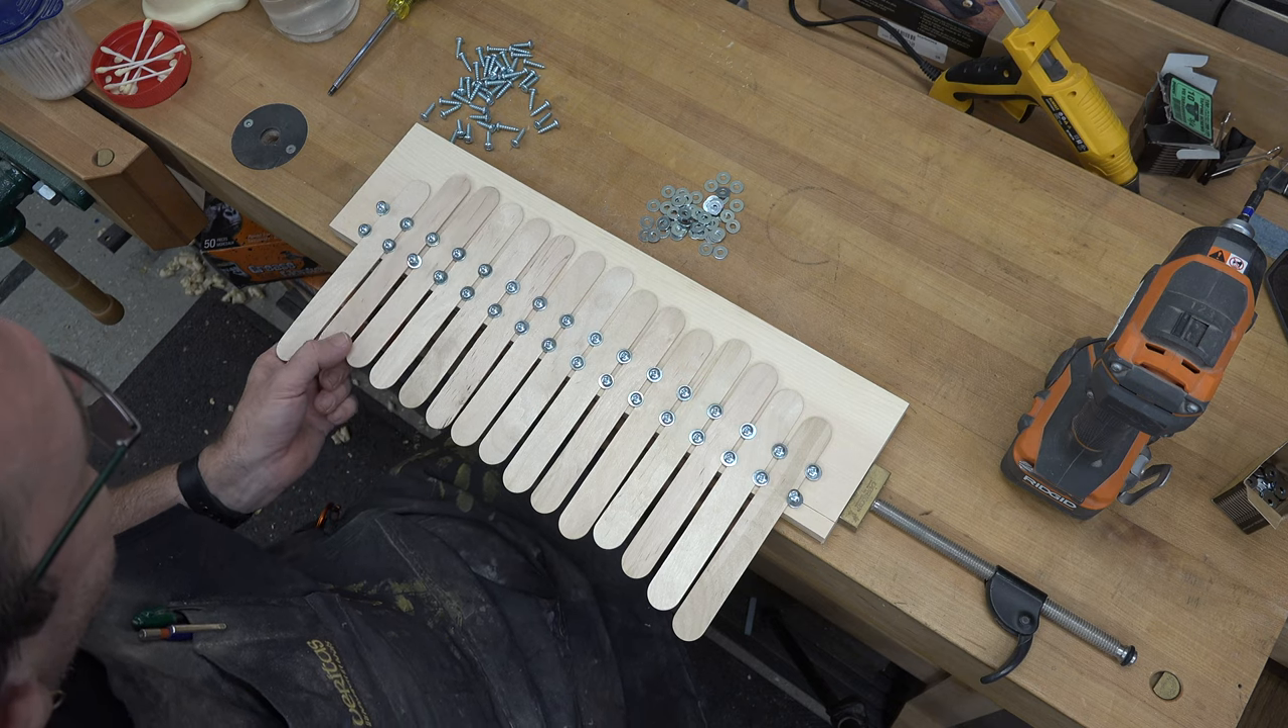But there is our keys i guess we'll call them for our popsicle stick piano installed.